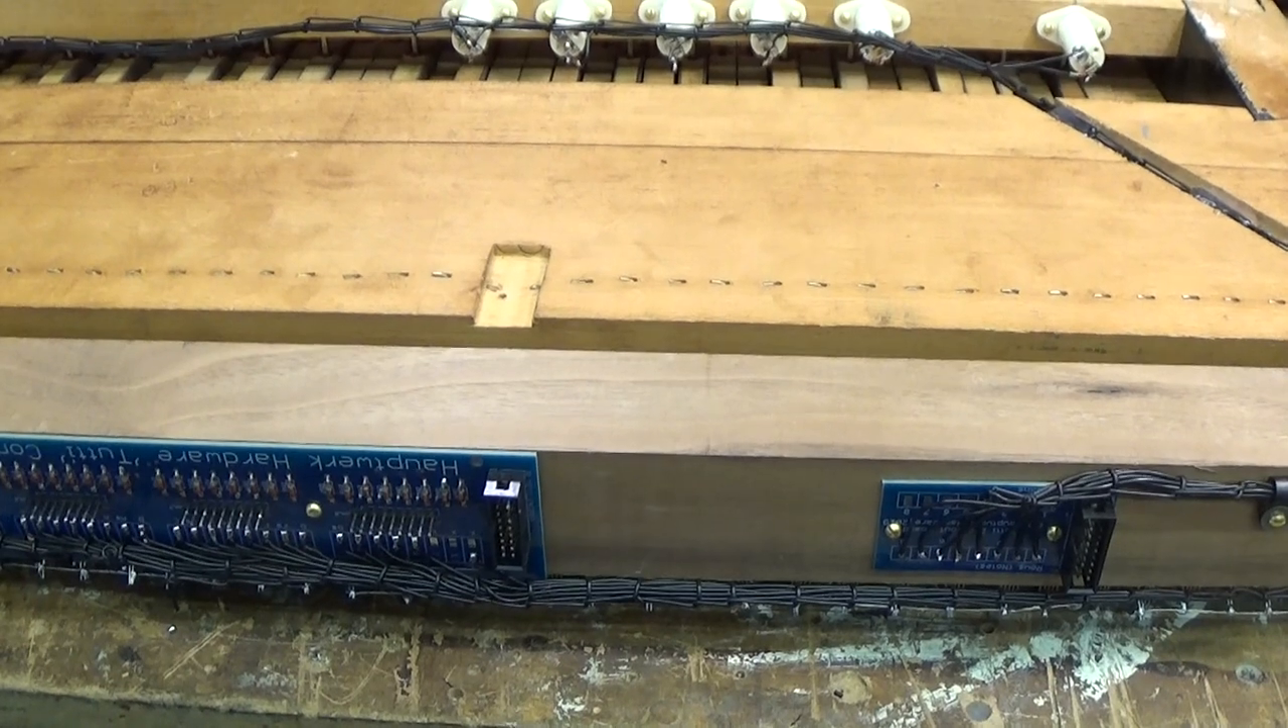So that's it really the cabling is all done on our keyboard.